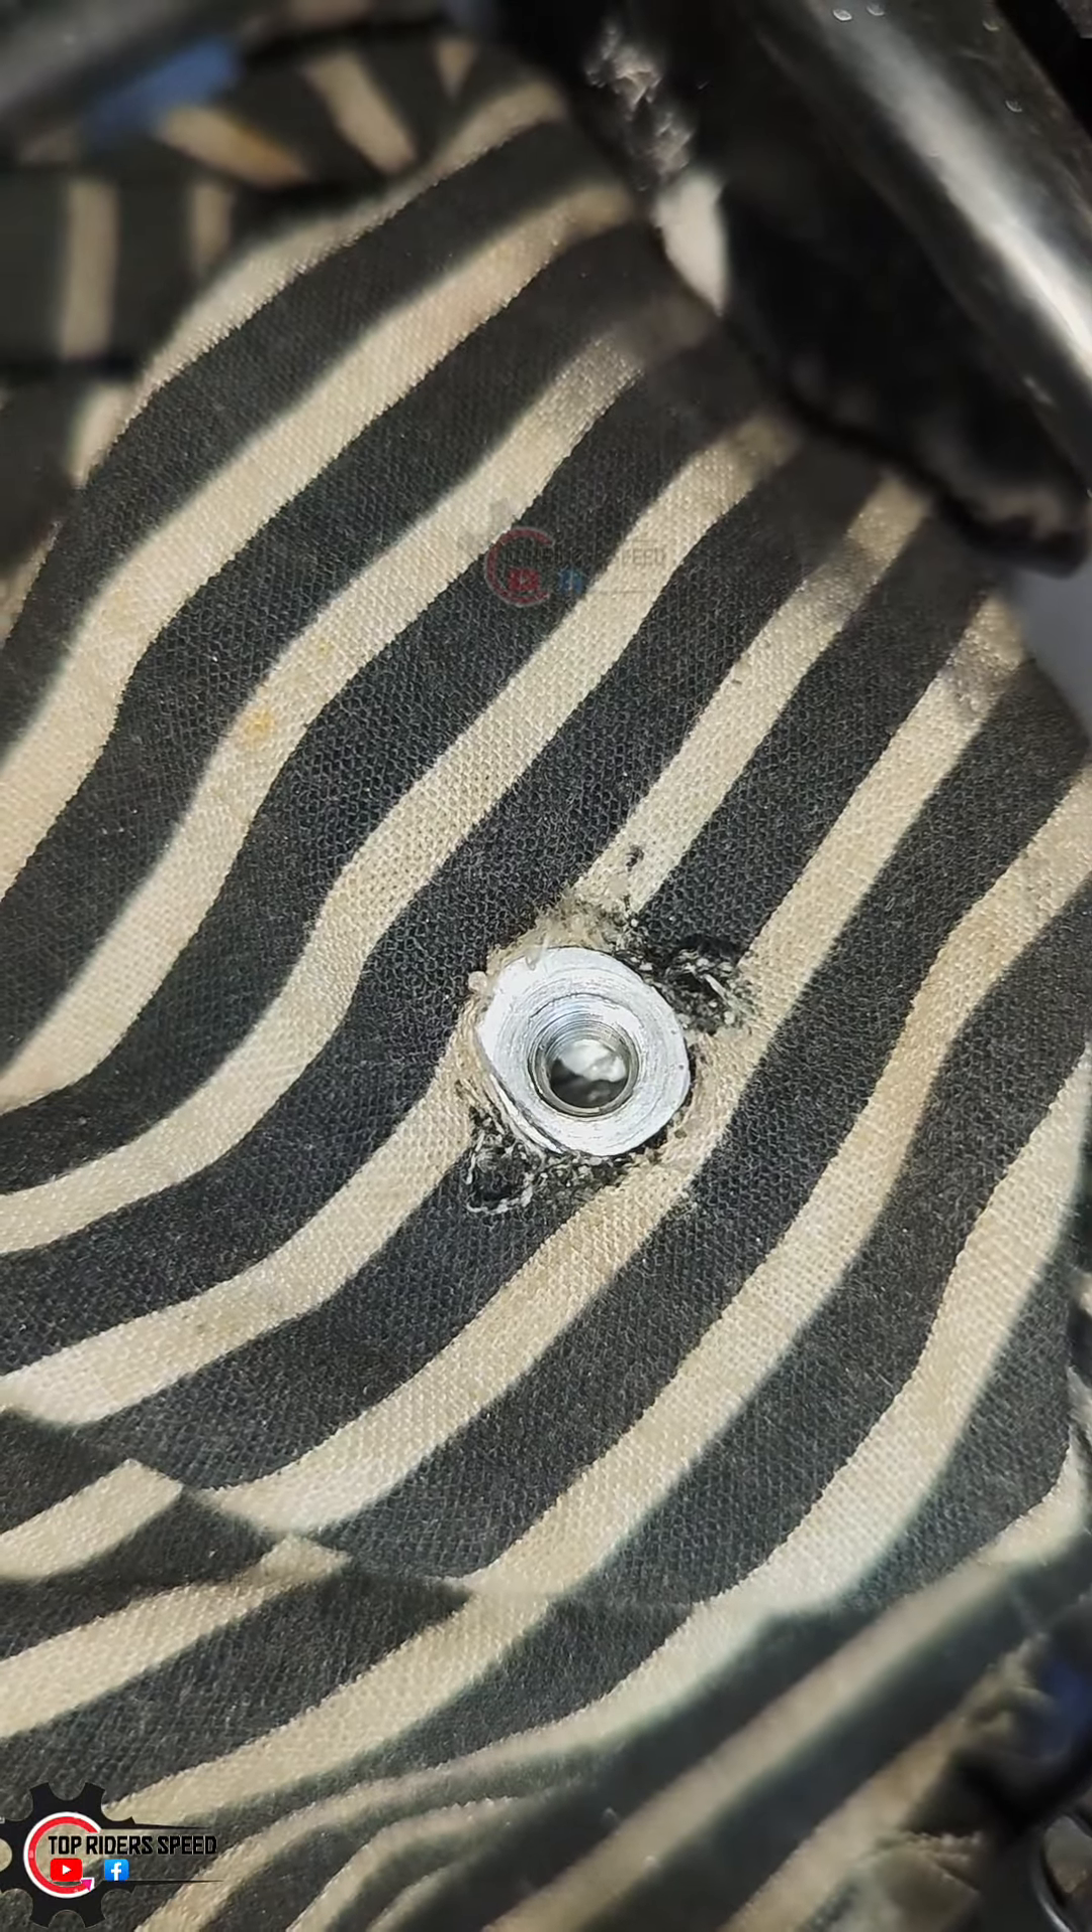Y pues ya tenemos Lo que es el inserto O el hilo Correctamente instalado.